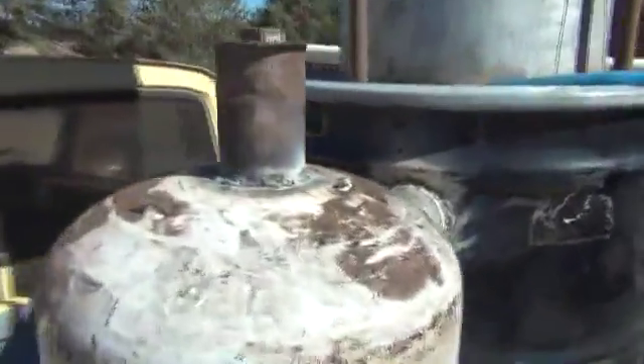And out of the top, you'll notice that our outspout for the gas out is well in there and welded together.